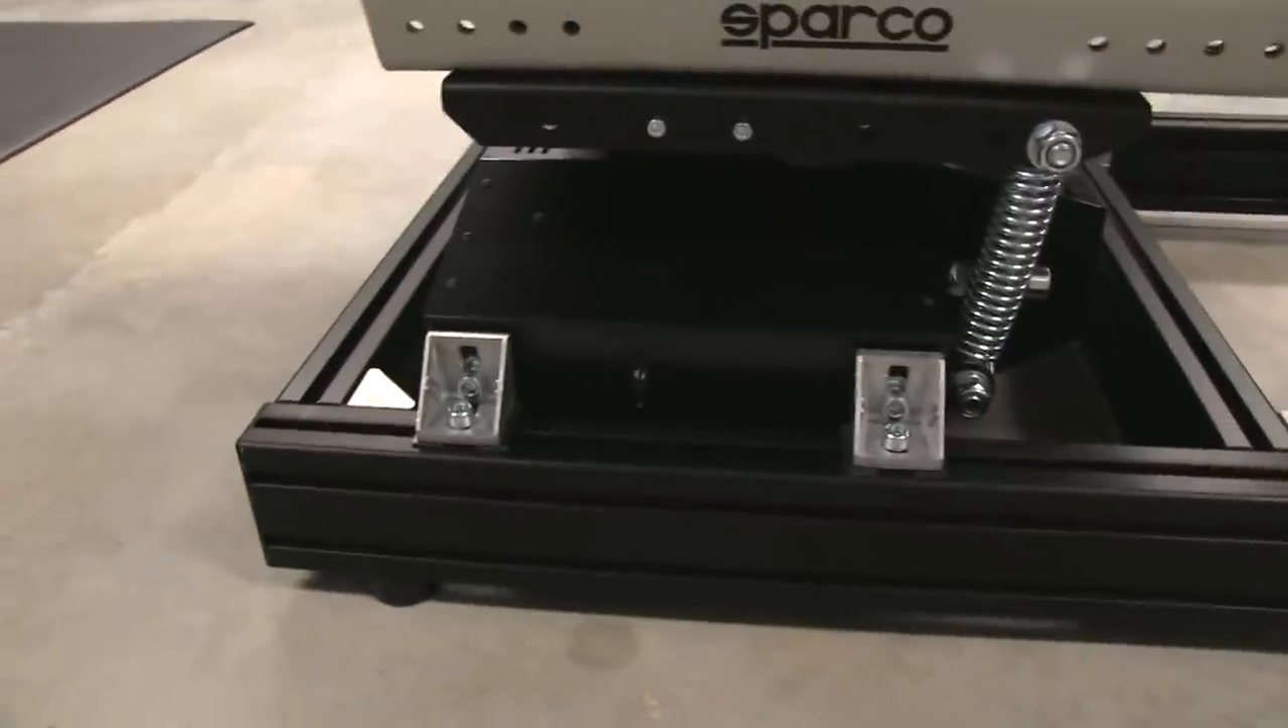All right we've got the platform securely mounted to our Simlabs GT1 Evo rig and it looks like these two corner brackets on each side are going to do the job.